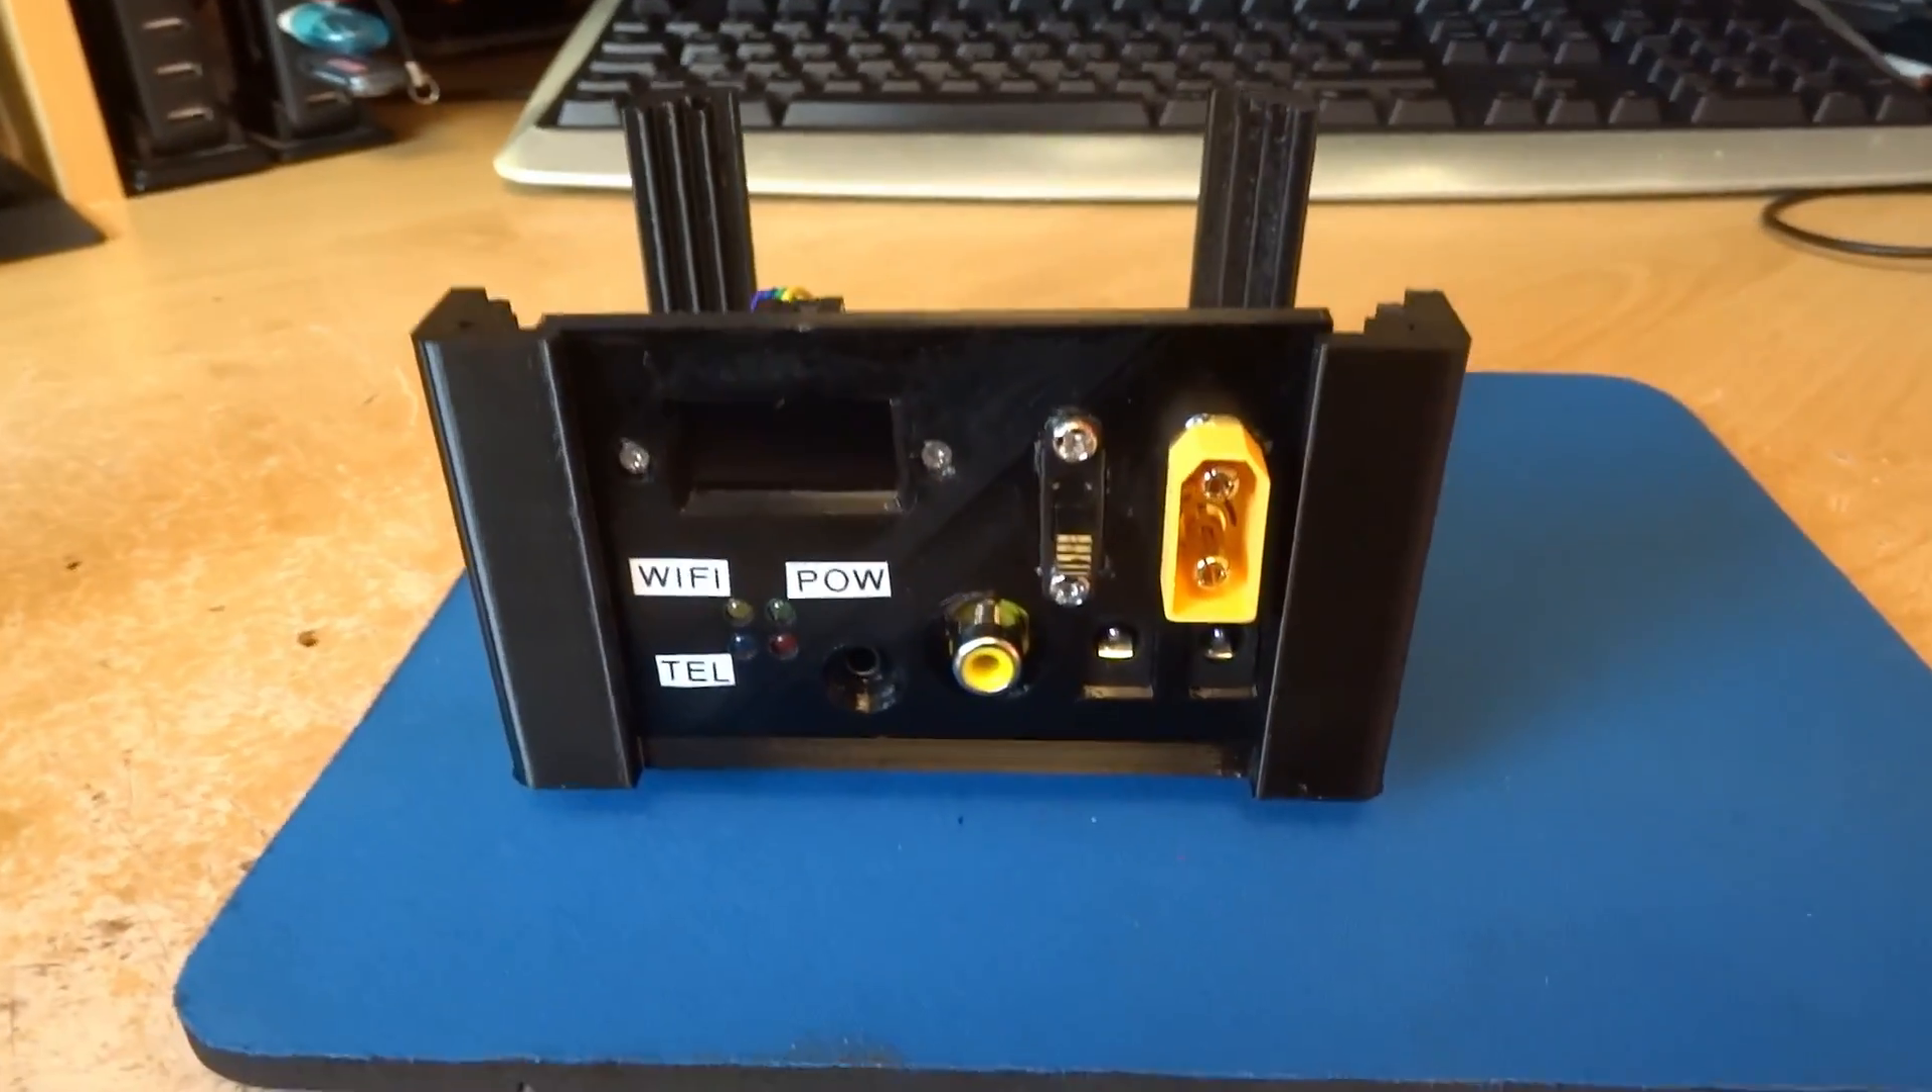Instead of taking the power in from the units down there we've added a XT90 connector there.